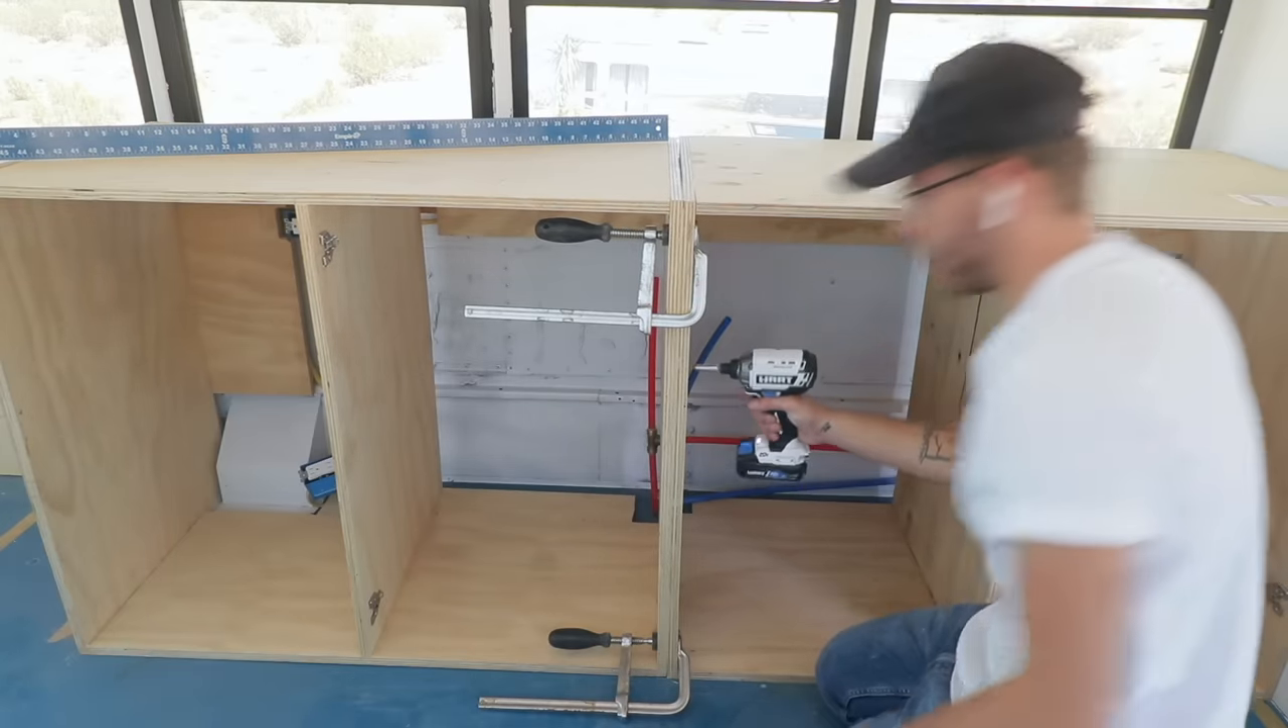I clamped and screwed my pieces together to help them stay straight.